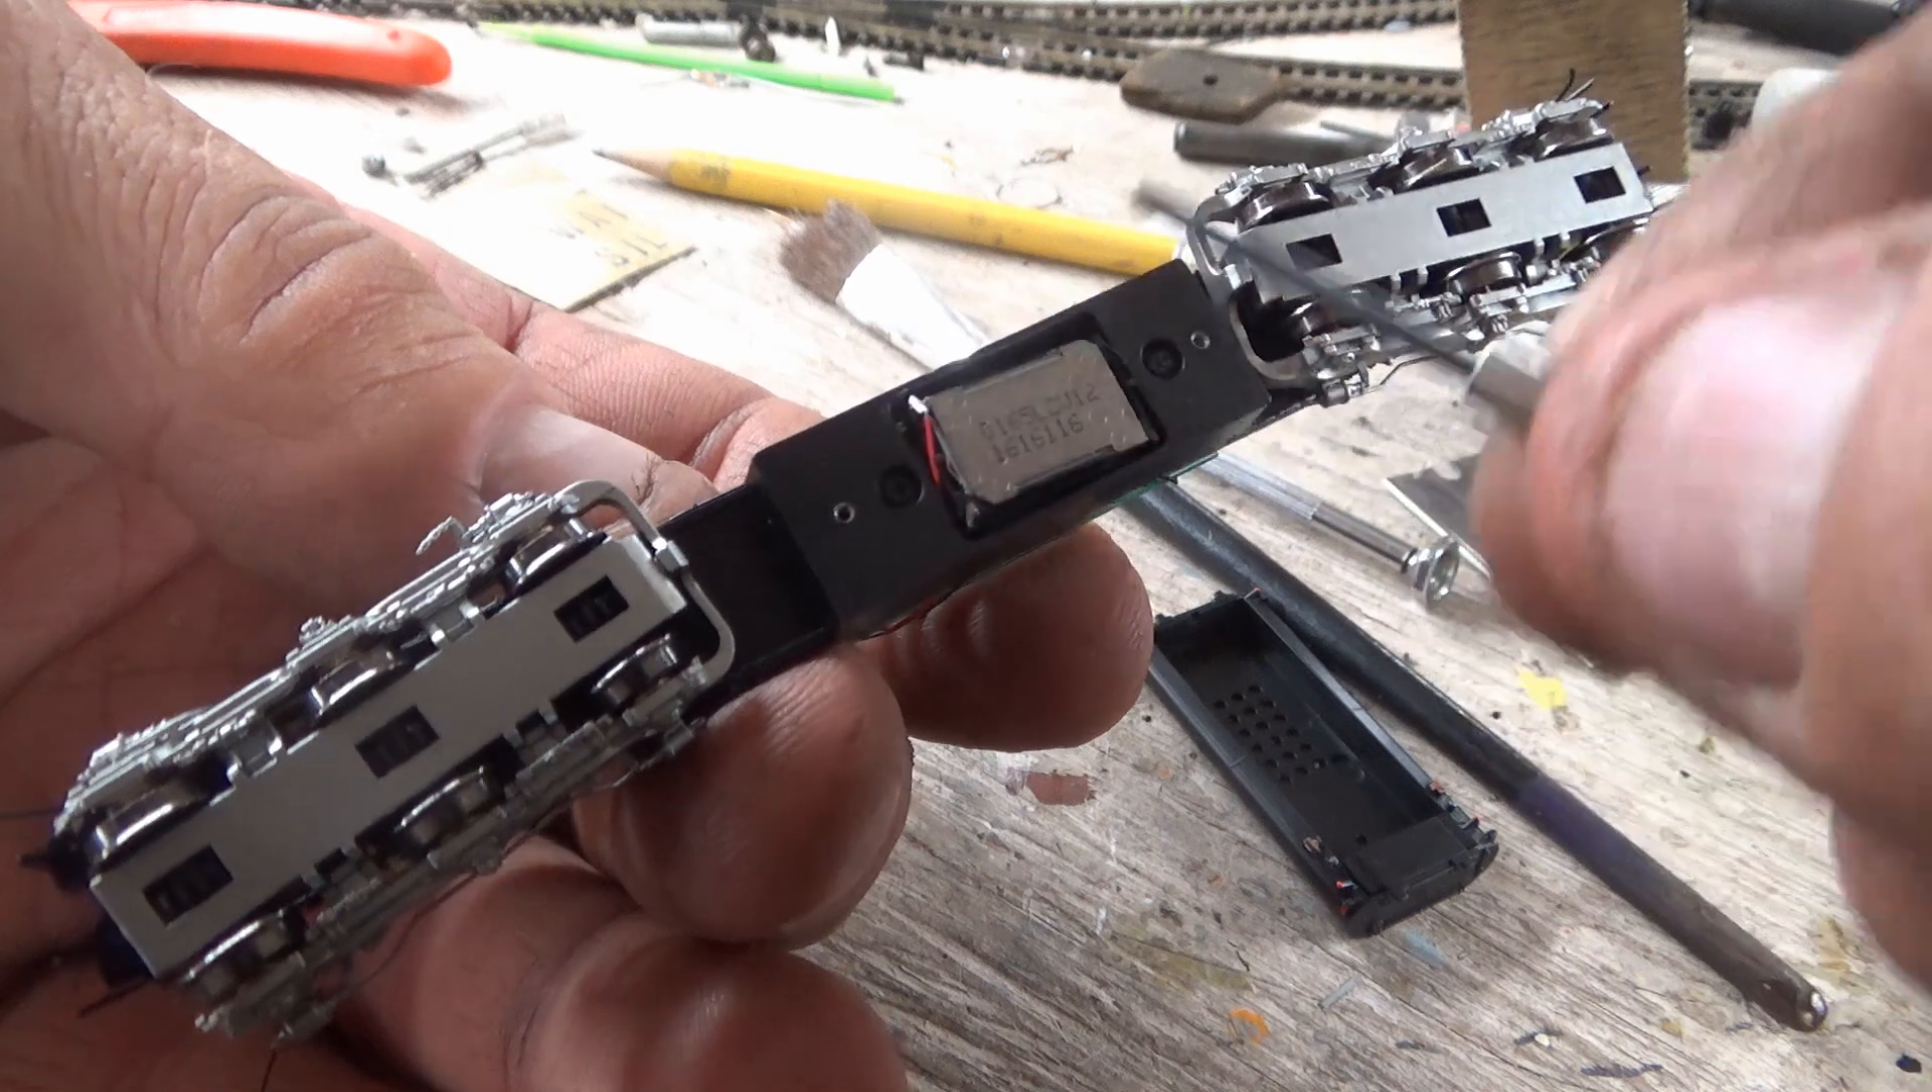Here's the speaker wired up and installed.